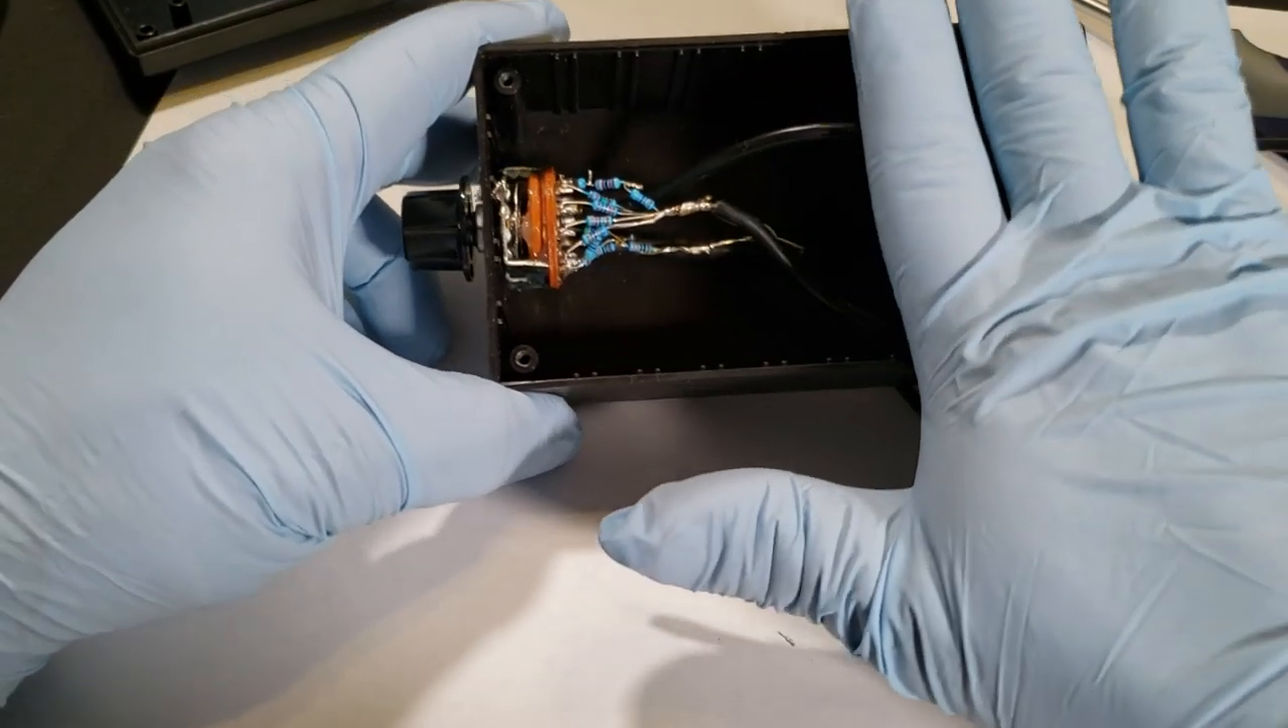But as you can see, this box is a lot larger than what it needed to be.